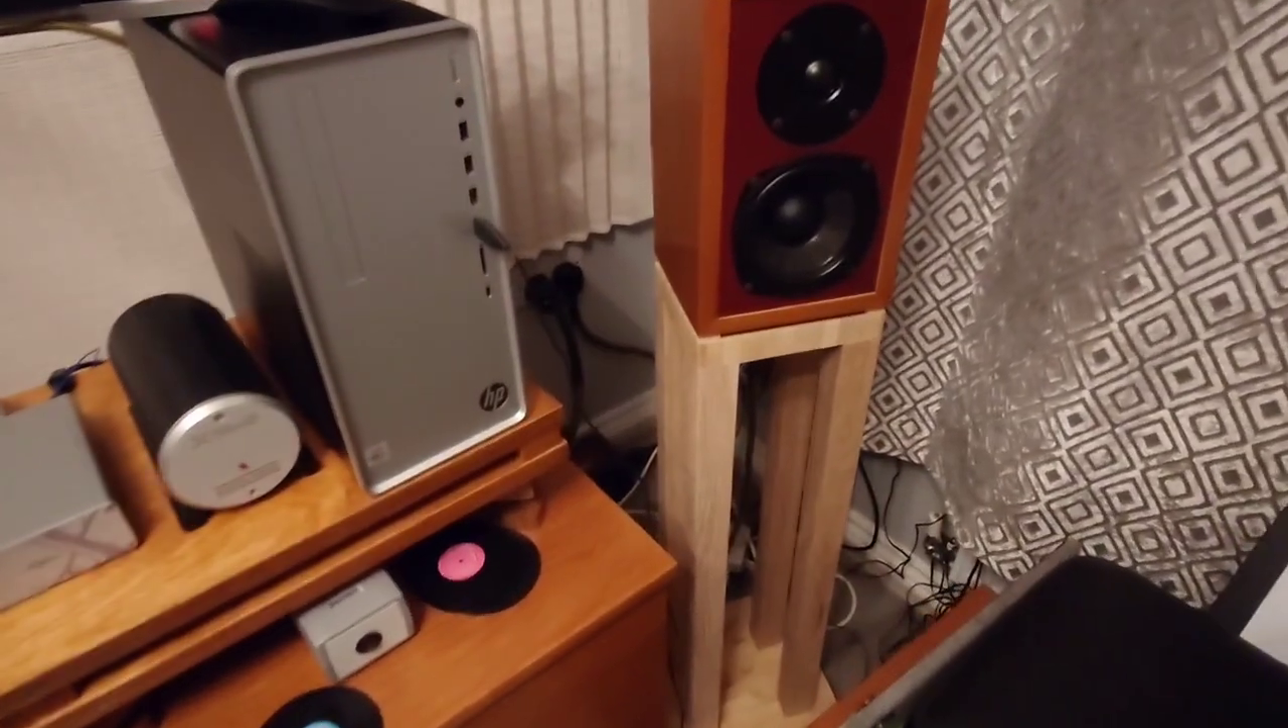So here we have the new speaker stands all set up obviously they've got to be uh final sanding and a good polish to make them the same color.